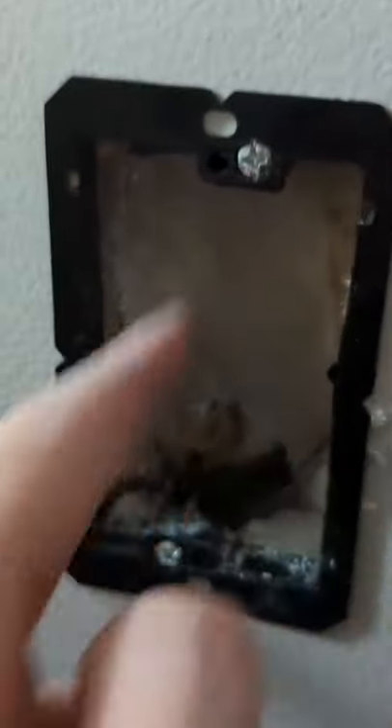Now you can see what it looks like with the hole cut out and the bracket installed.